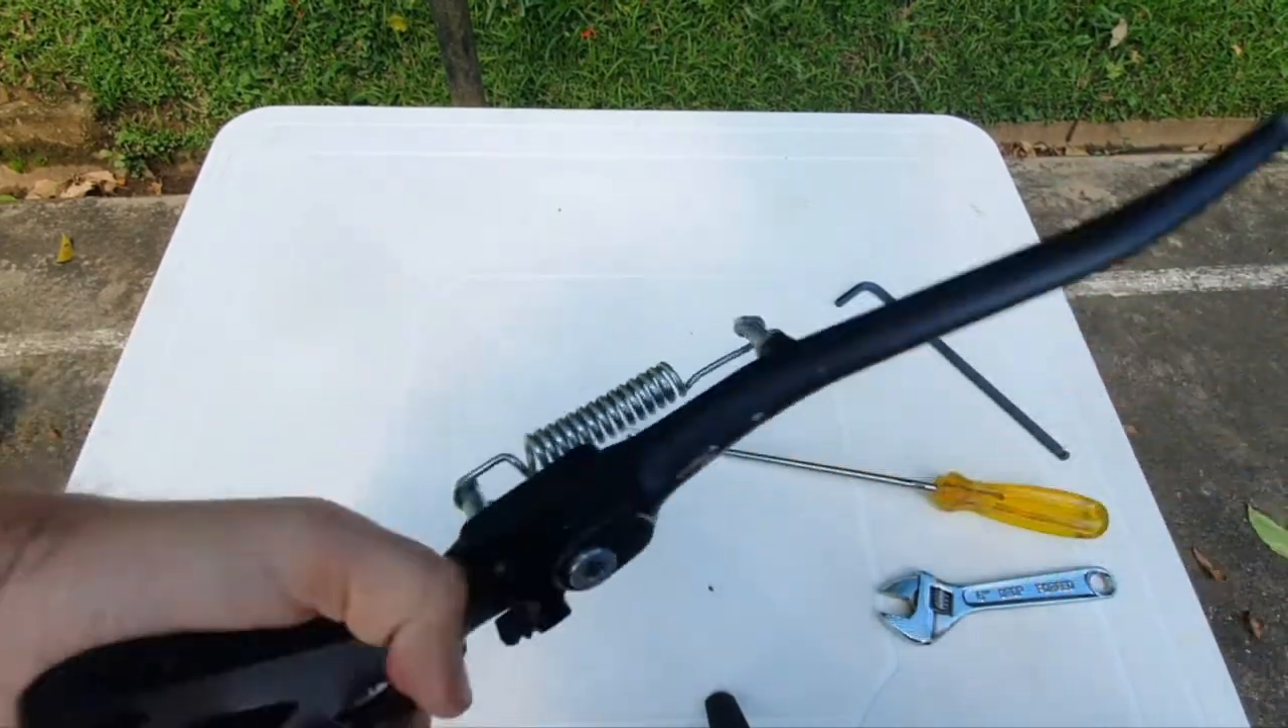And you have the spring installed.